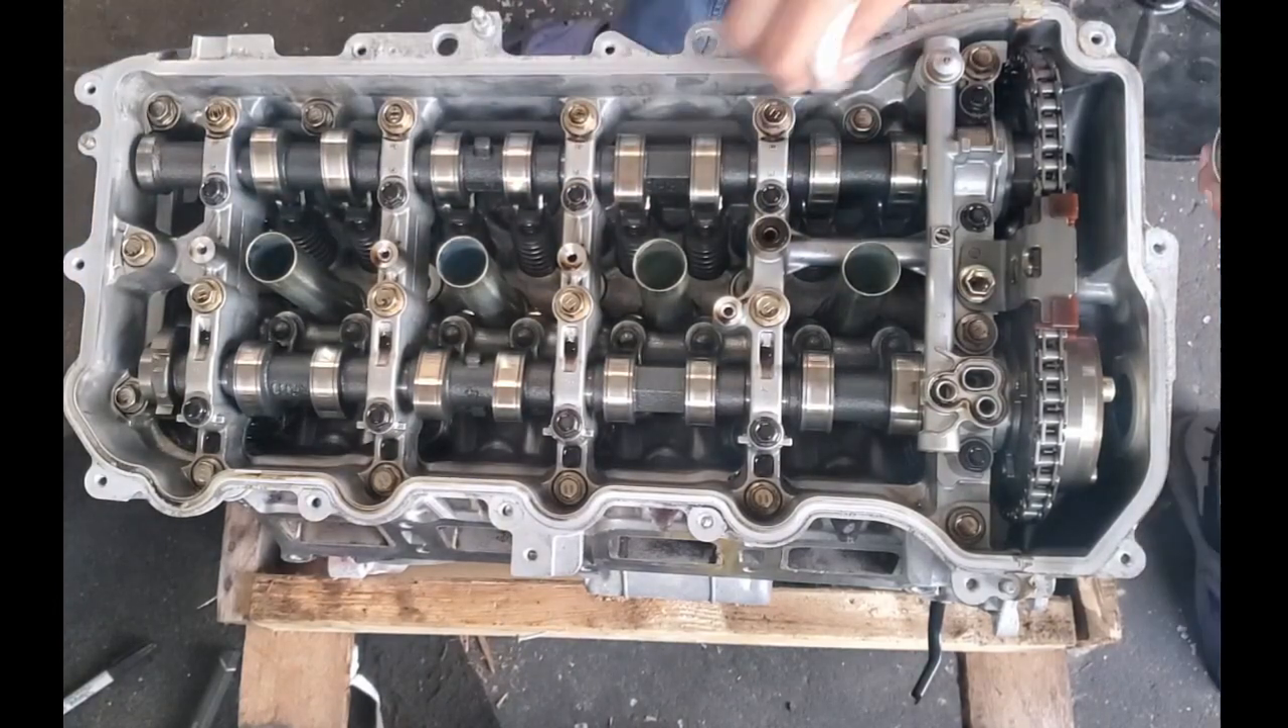After removing the valve cover, you can see the camshafts inside.